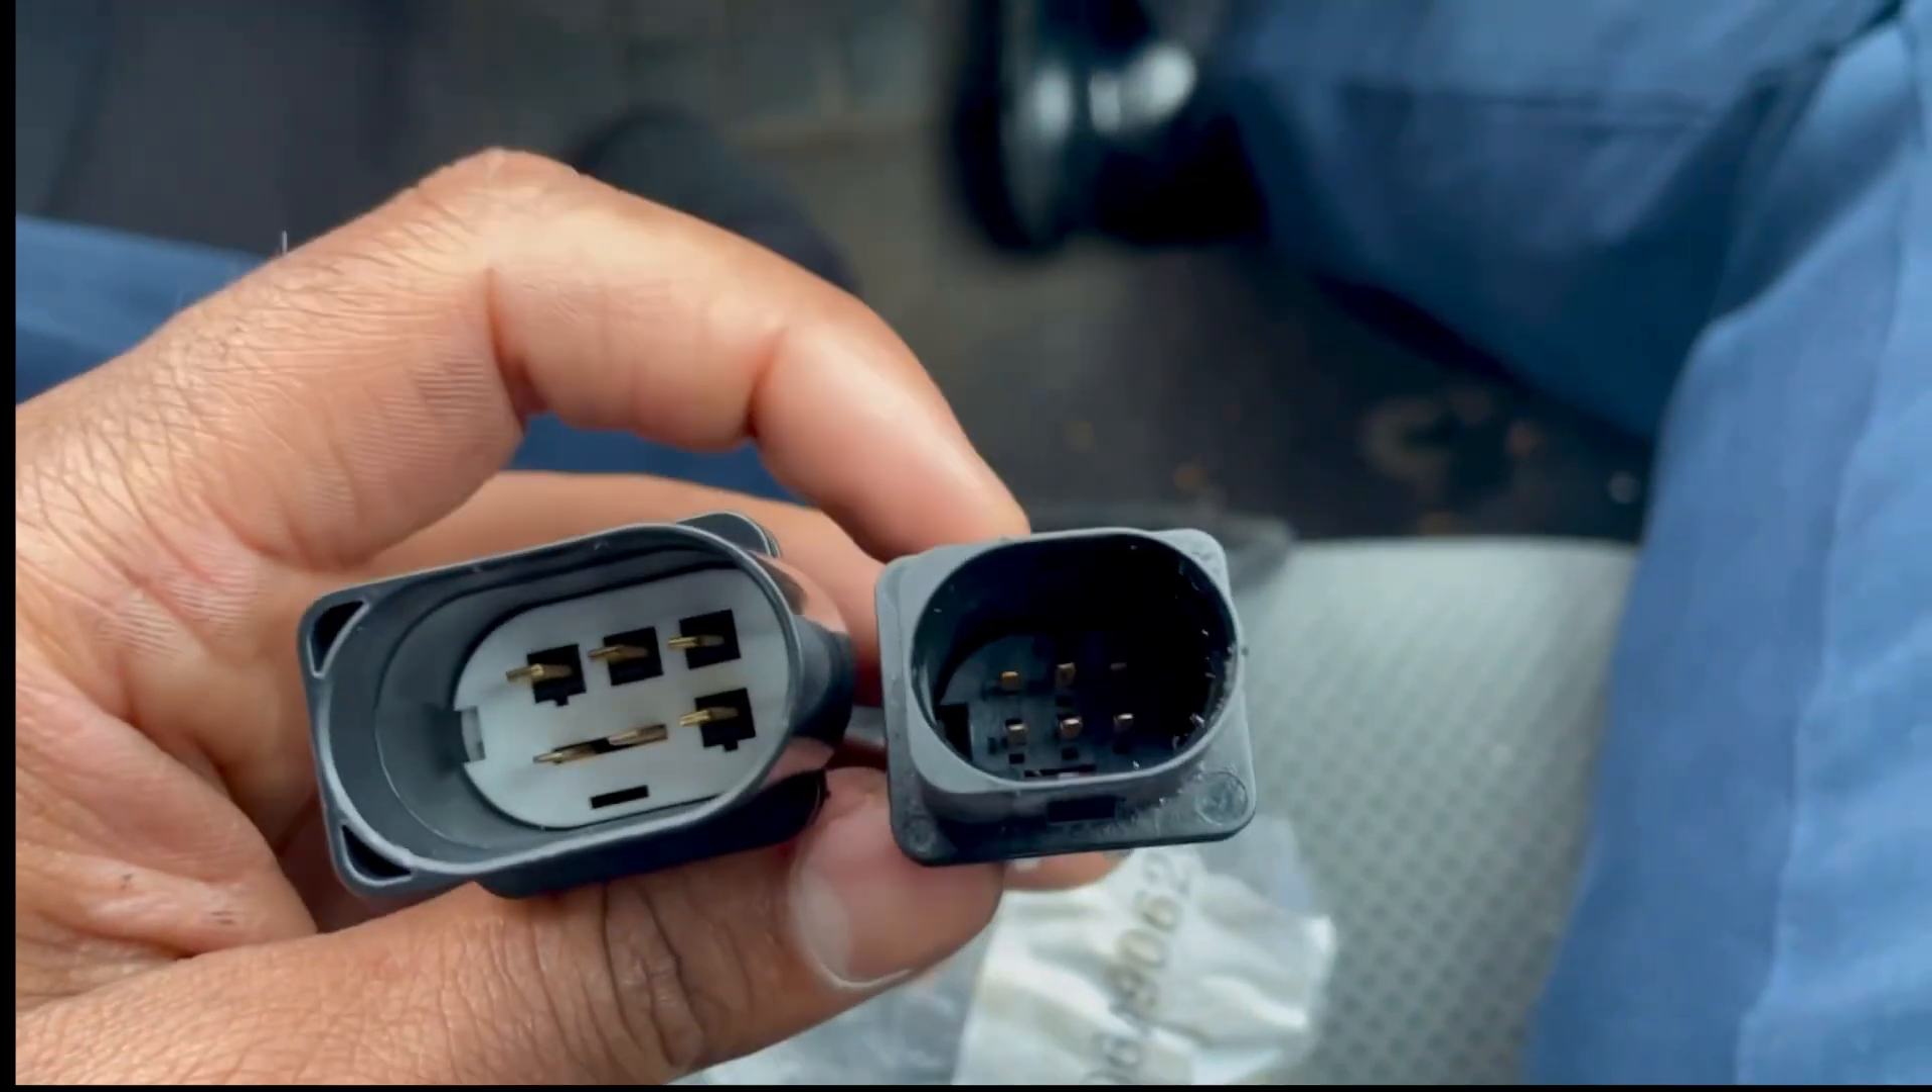The sensor on the right is the one i just took off the one on the left is the one i bought off aliexpress and as you can see clearly they're not going to fit.